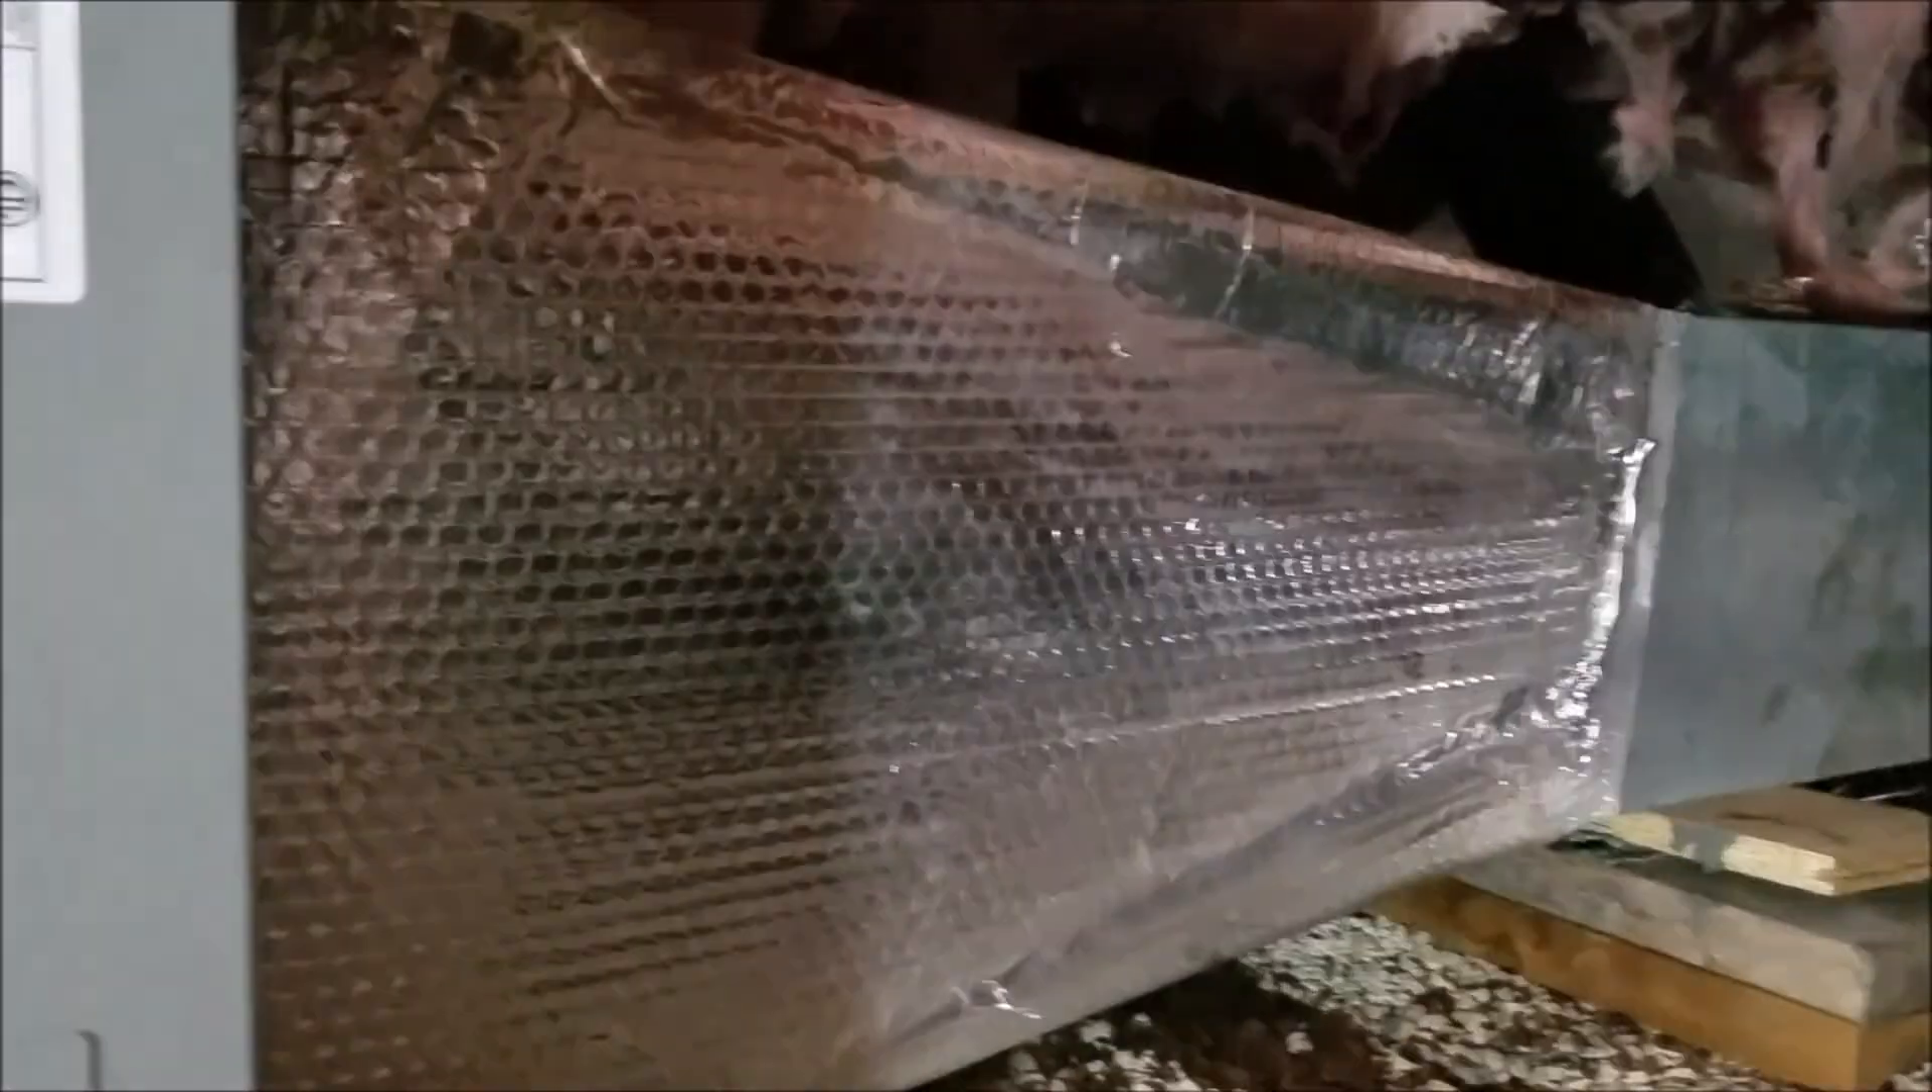I got my insulation wrapped around the takeoff.